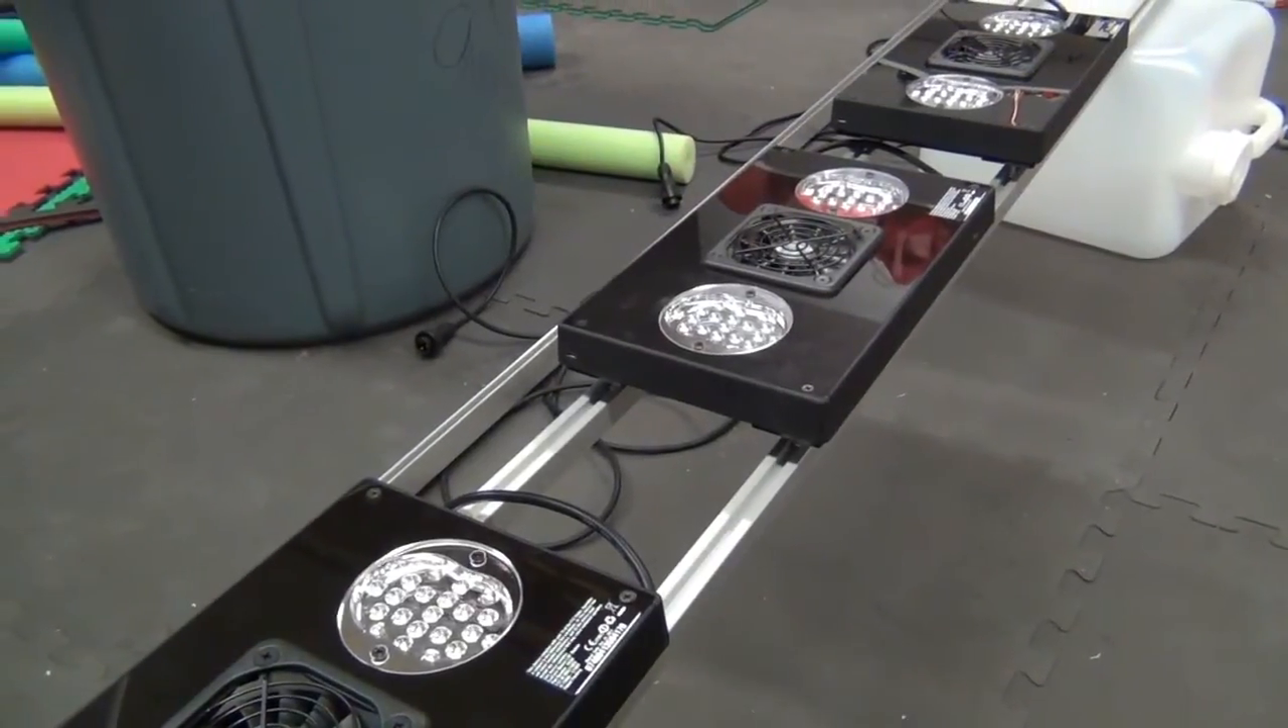And as you can see now I've got all three of my radions on here and now this thing's upside down right now obviously because the lights are up but as you can see it makes a little noise.